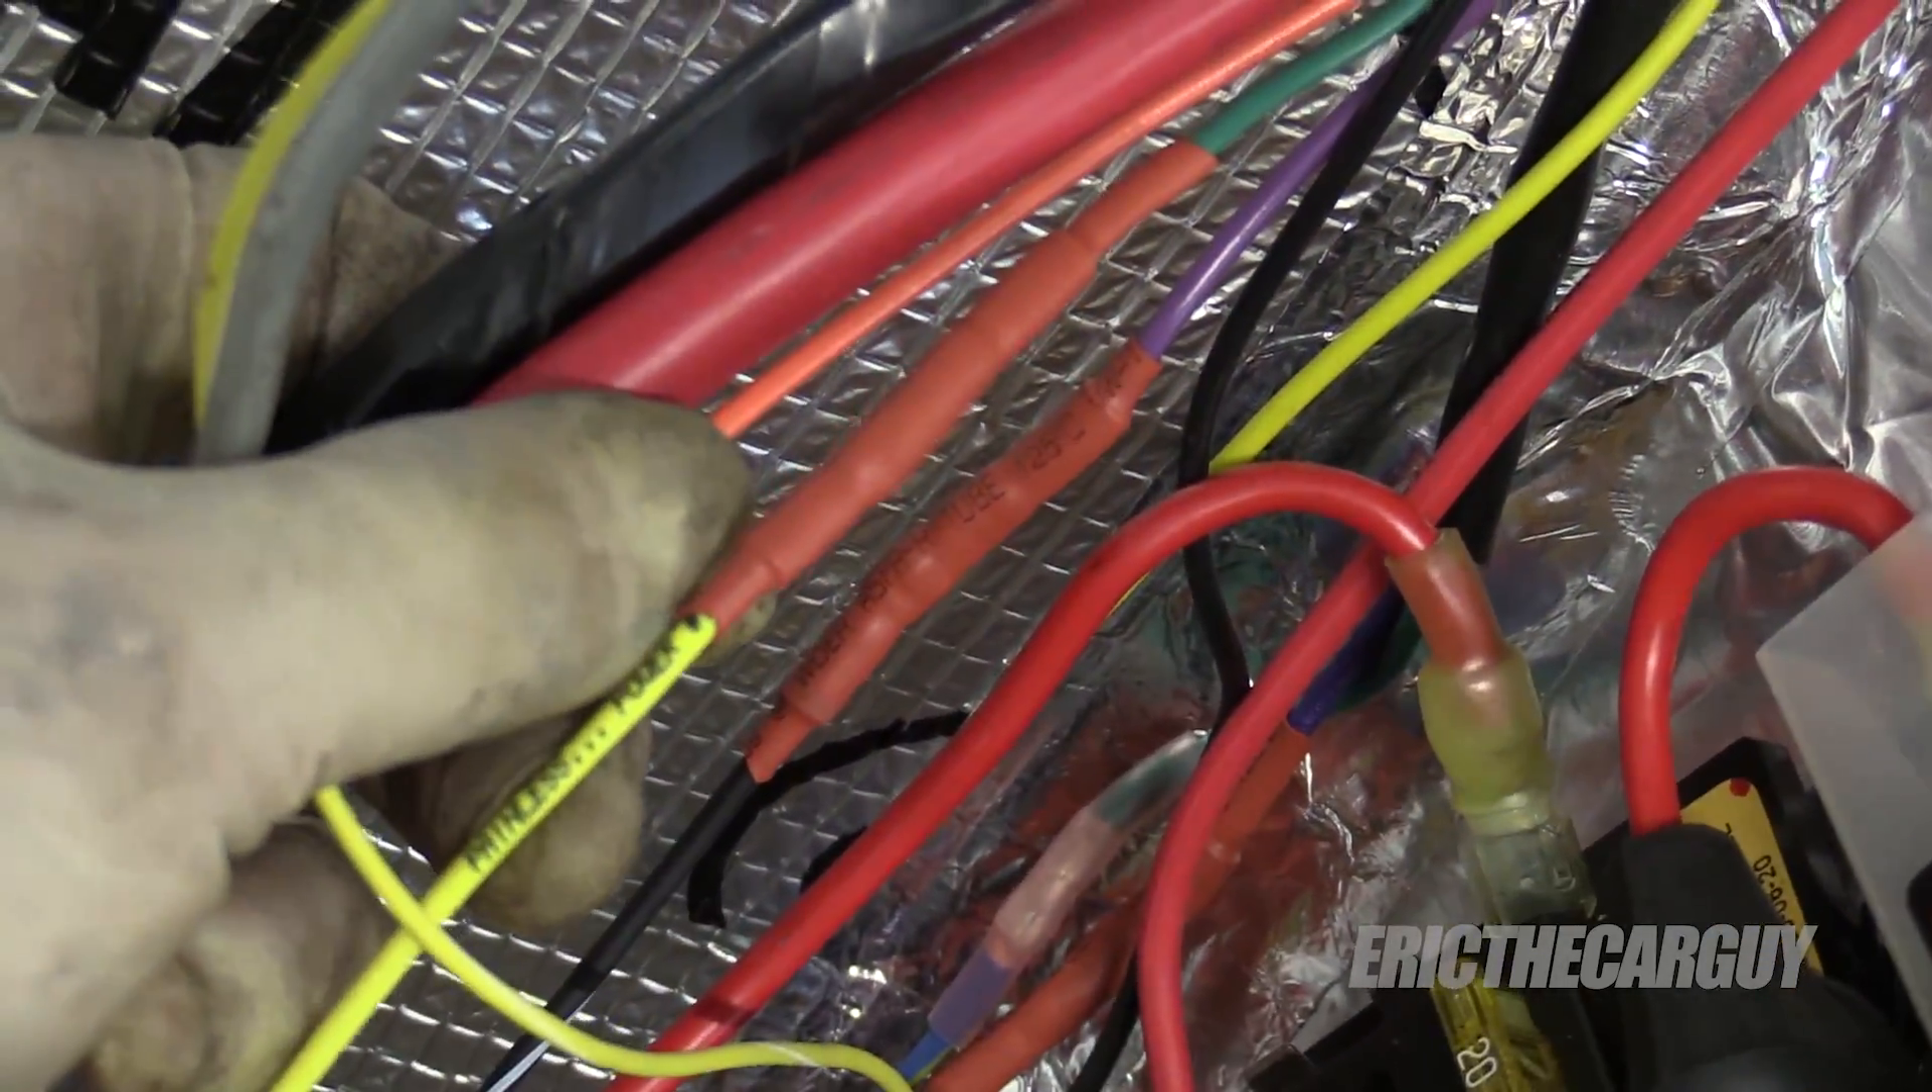But I slid it over the outside of it and then I ran the shrink tube down and that sealed everything up real nice.